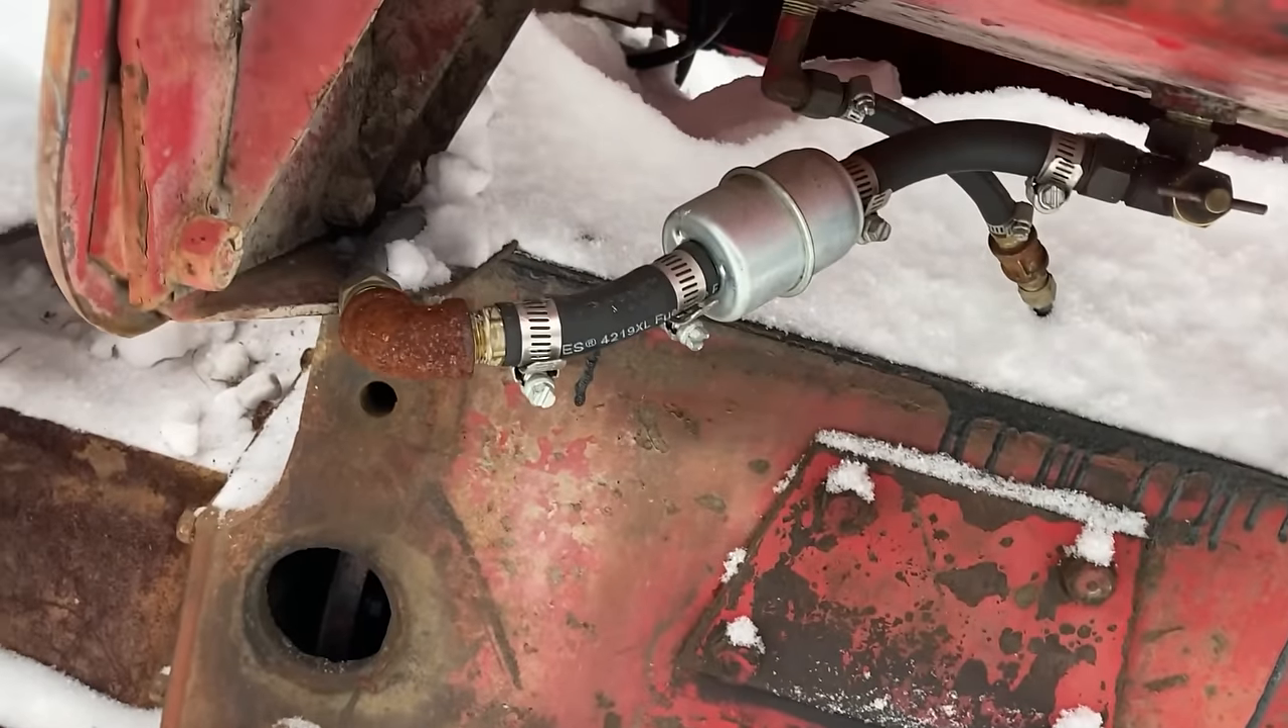So here's the fuel lines all into place that looks a lot better because we're doing it properly.